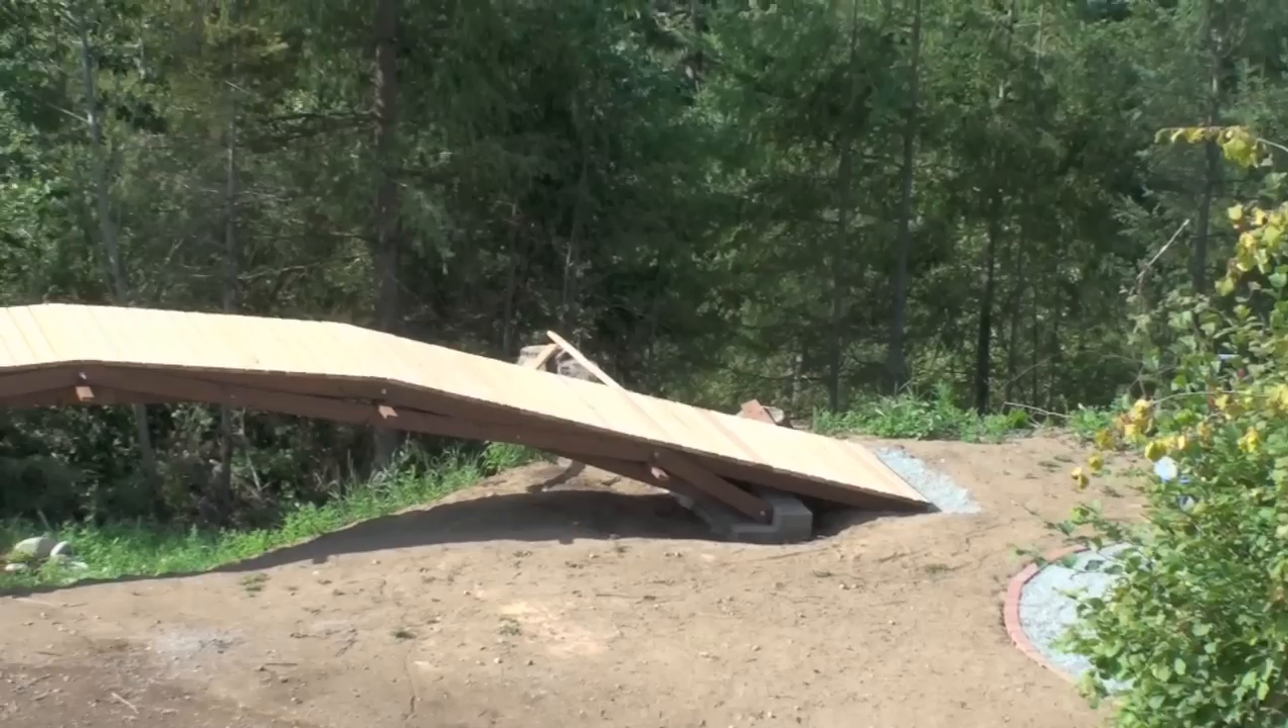So anyway um the deck boards are all completed and uh put on and I'm getting ready to uh getting ready to start the handrails today so hopefully uh that works out good.